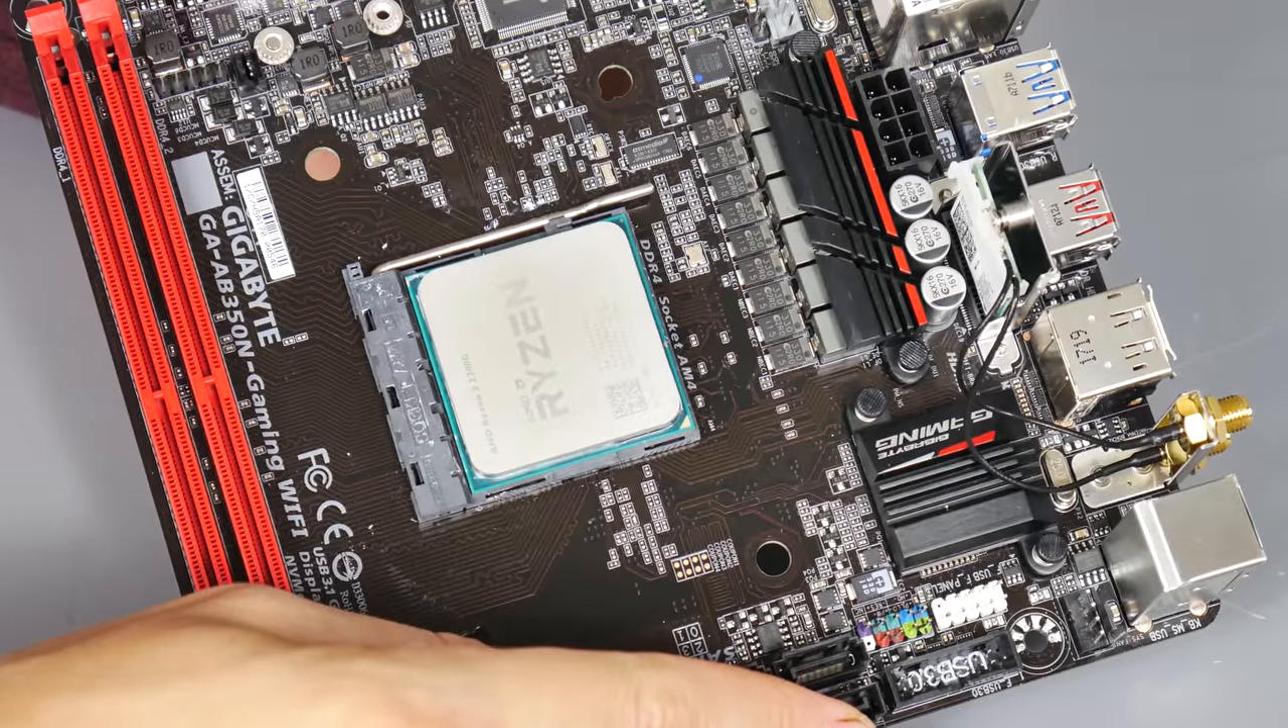That is your processor locked in place.